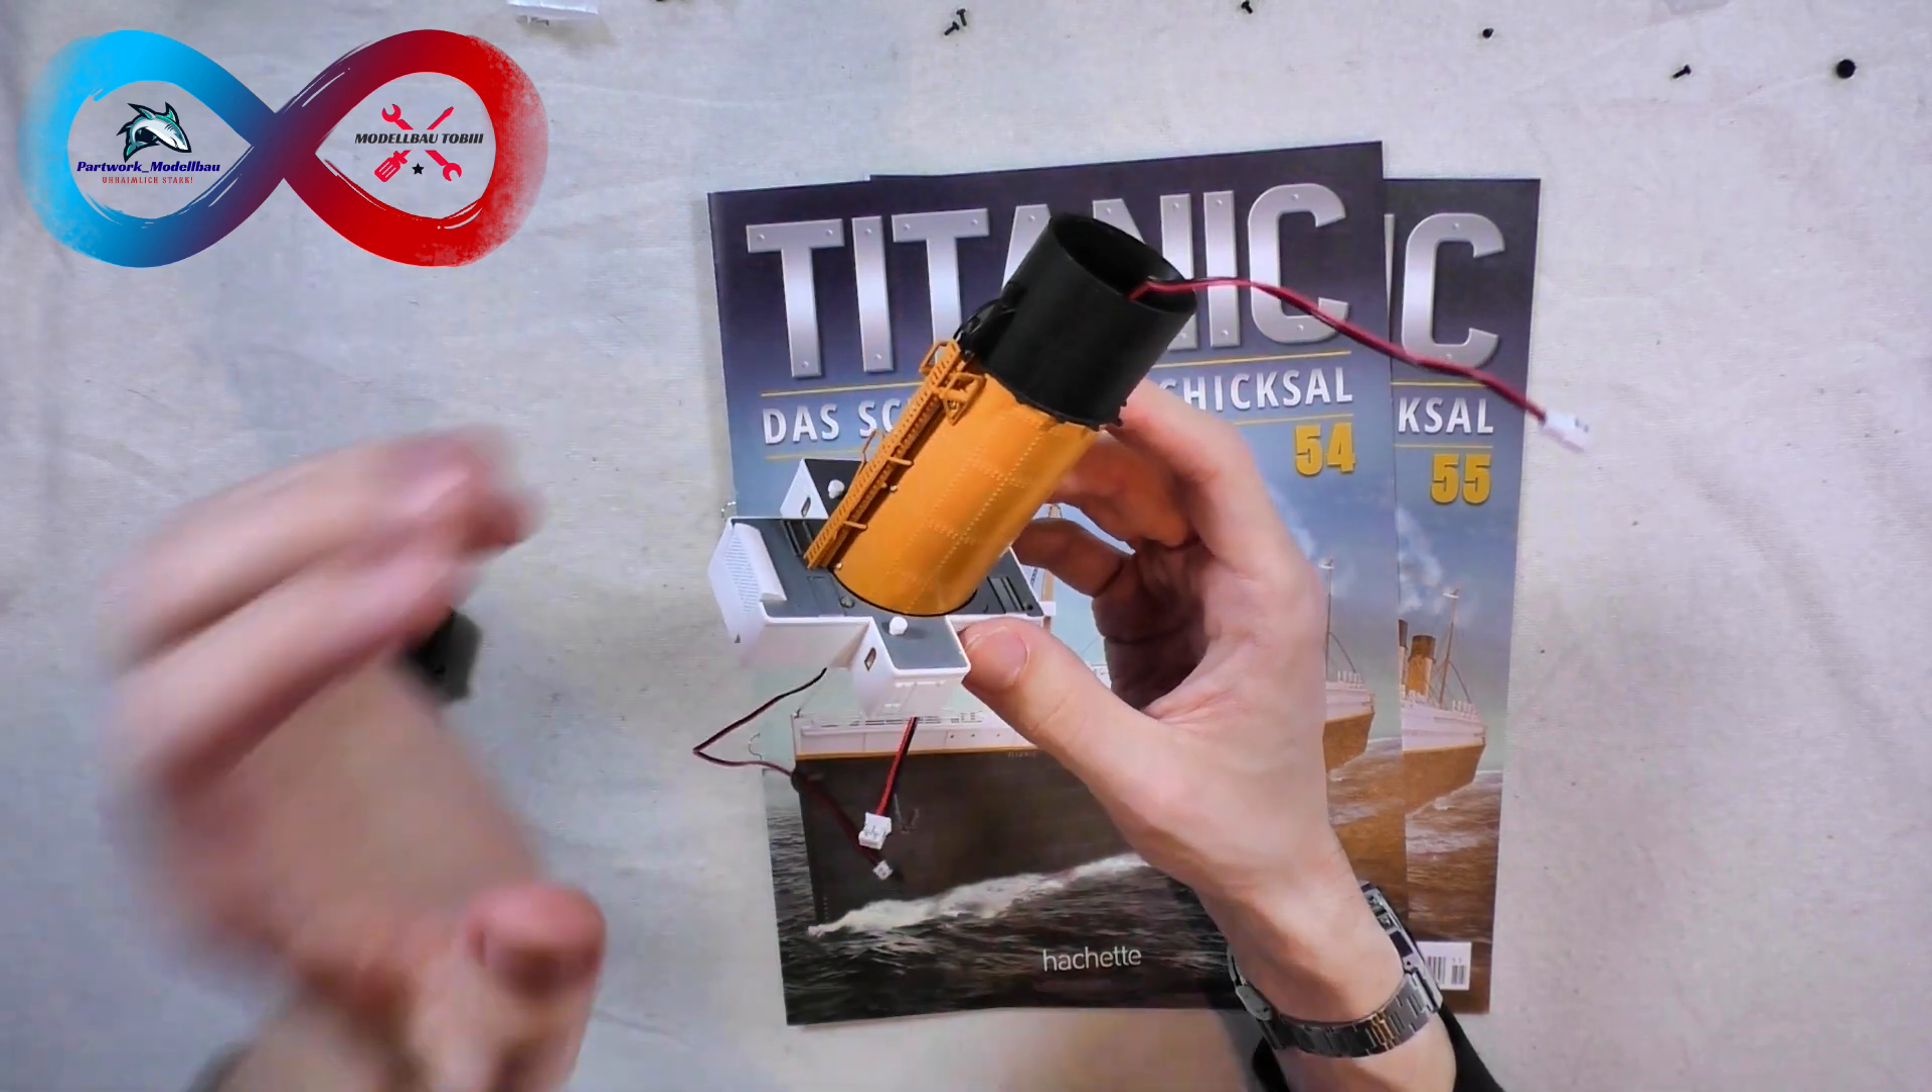Wir haben den dritten Schornstein zusammengebaut.